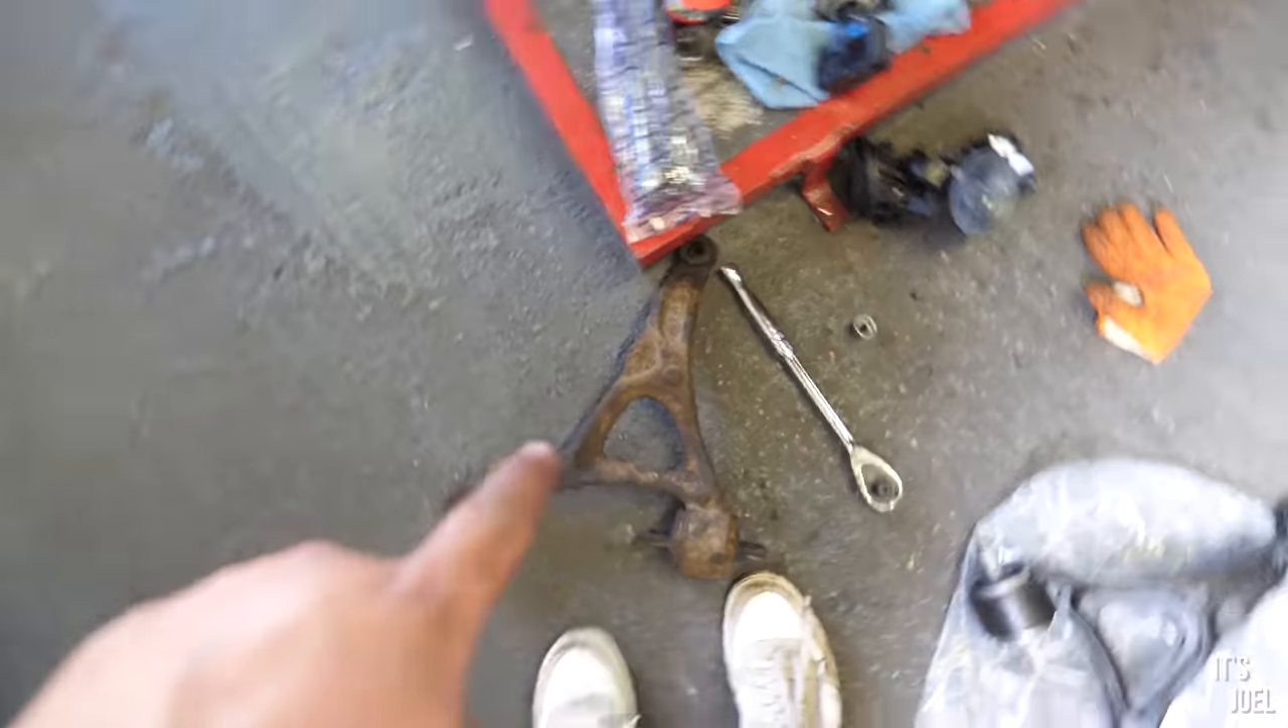So we've managed to get the old control arm off.